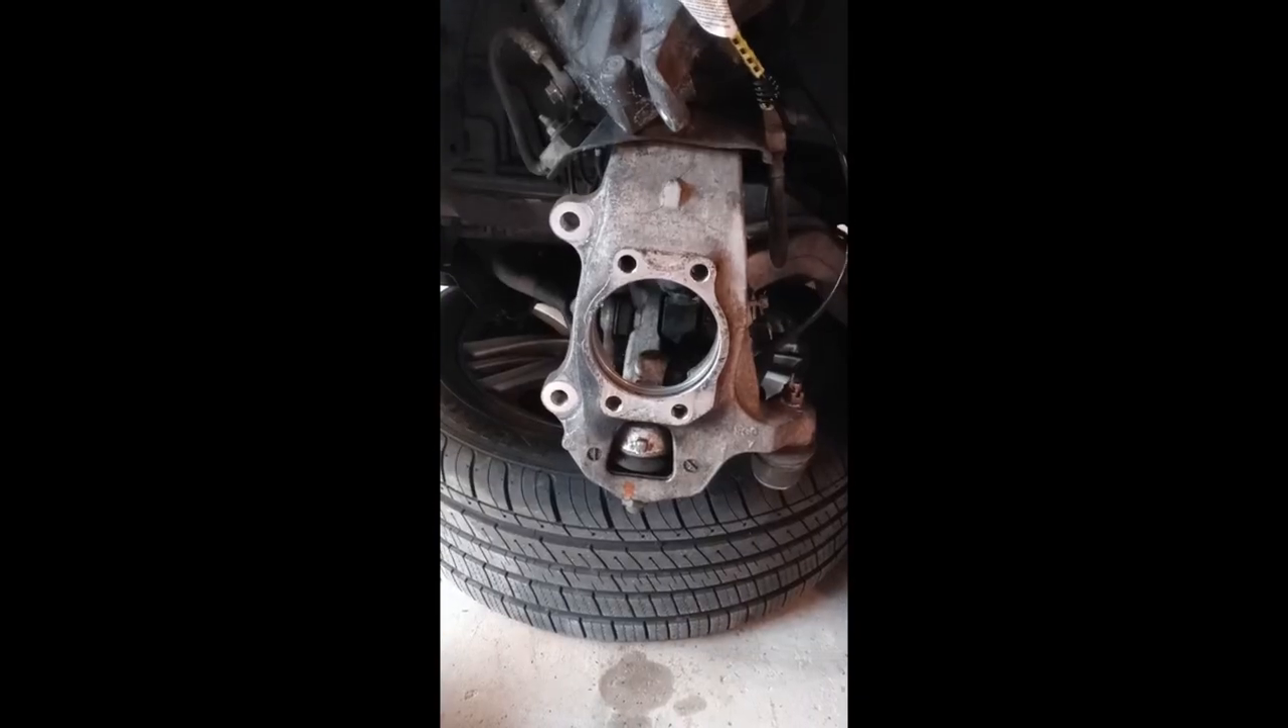So like I said, we got the hub off of this G37.